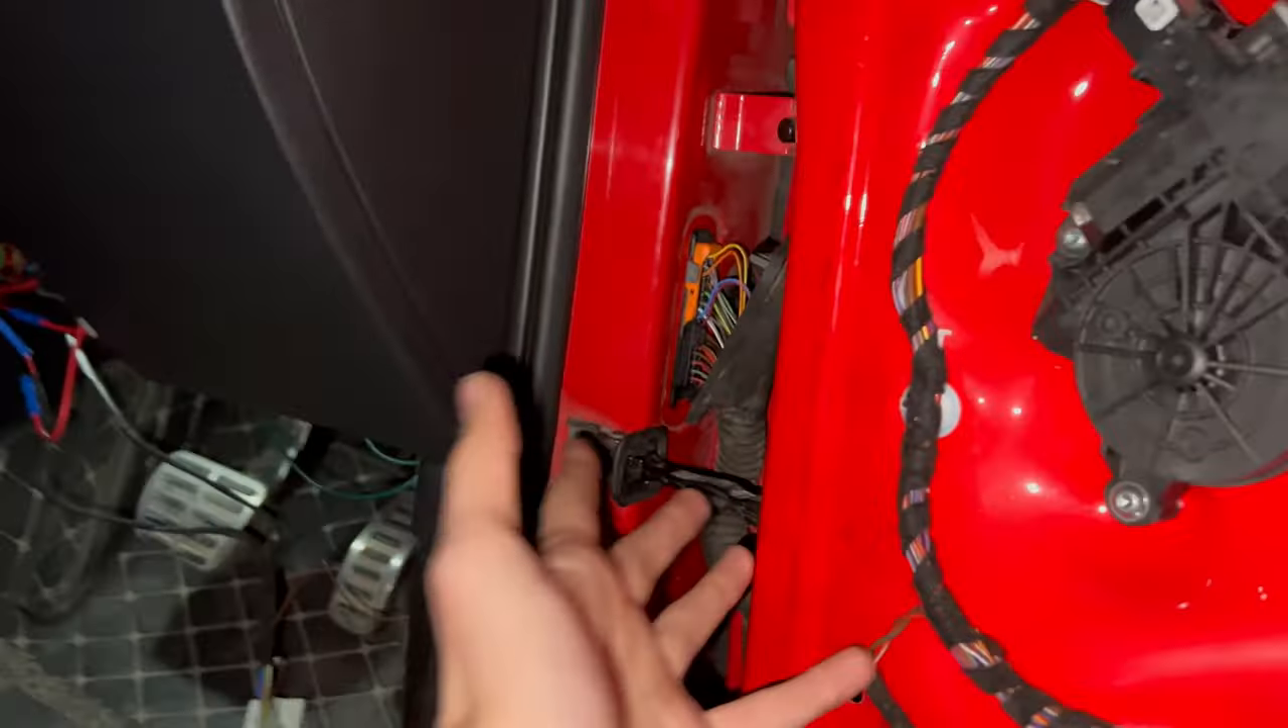I haven't put everything back together. The connectors are still open.